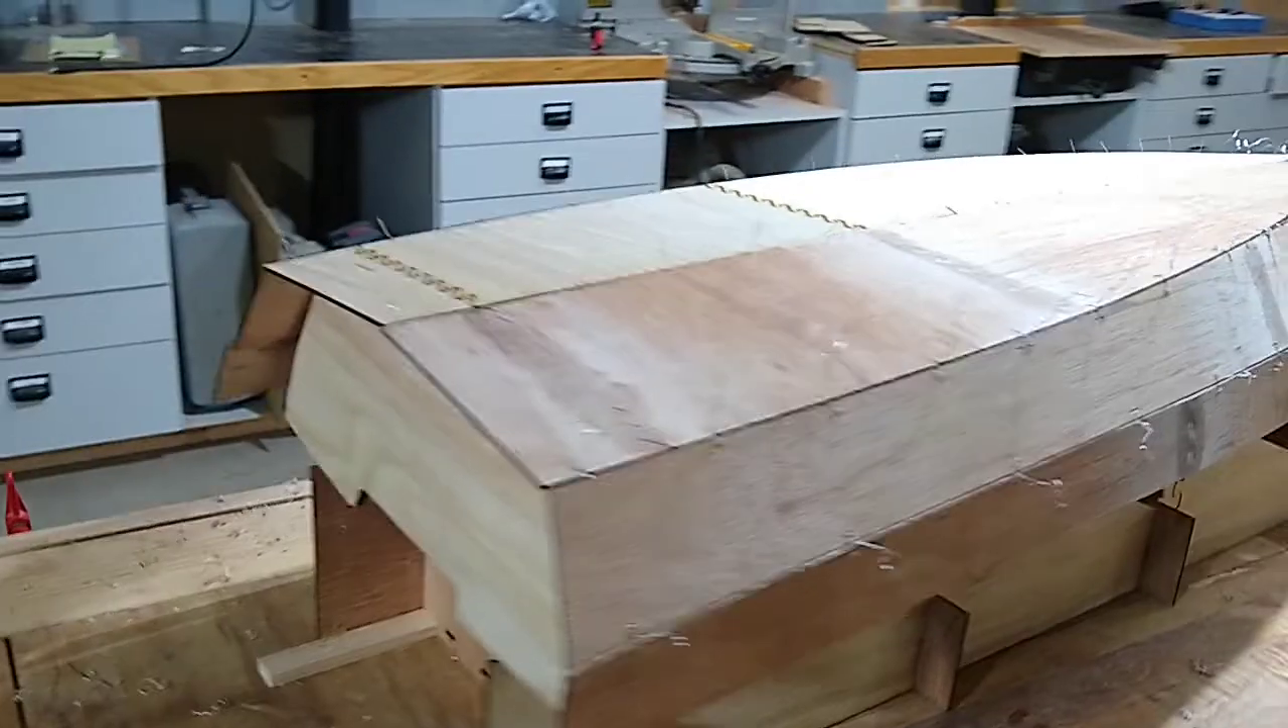As you can see we've stitched up the side panels and the bottom.